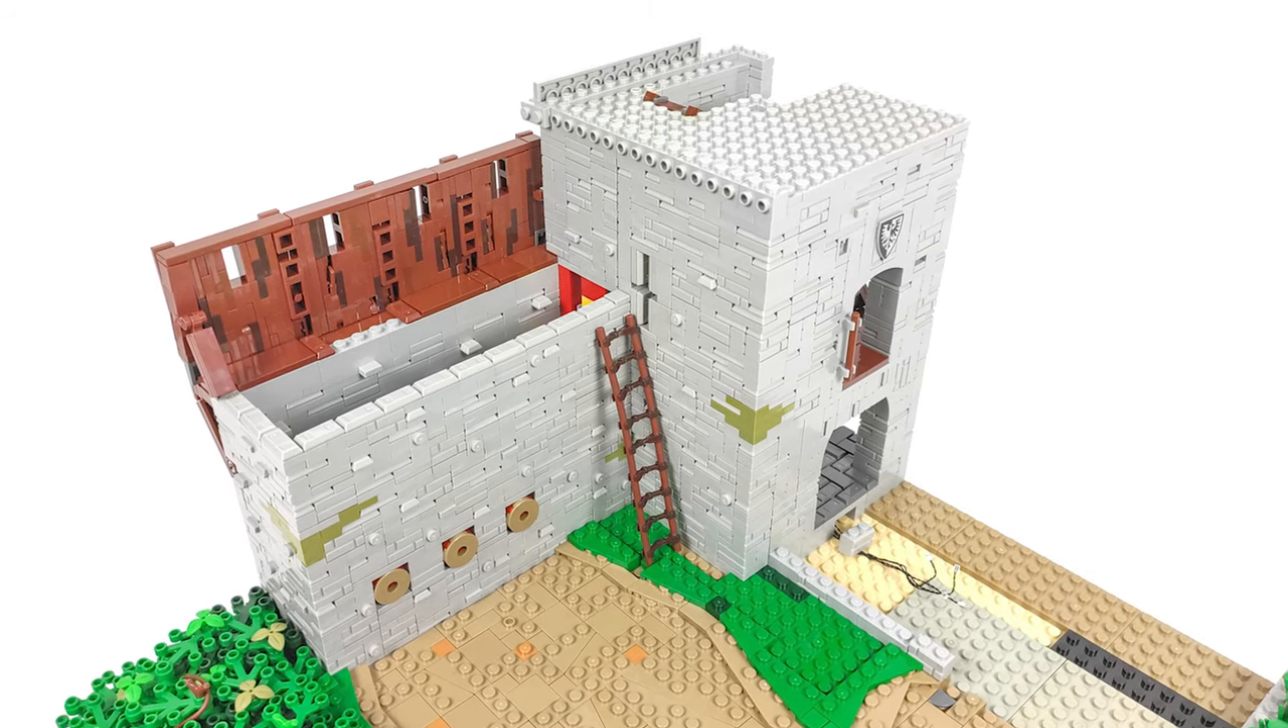Moving on to the highest part of the build the tower isn't of course yet completed but I made the main structure and finished it up from the top with plates.